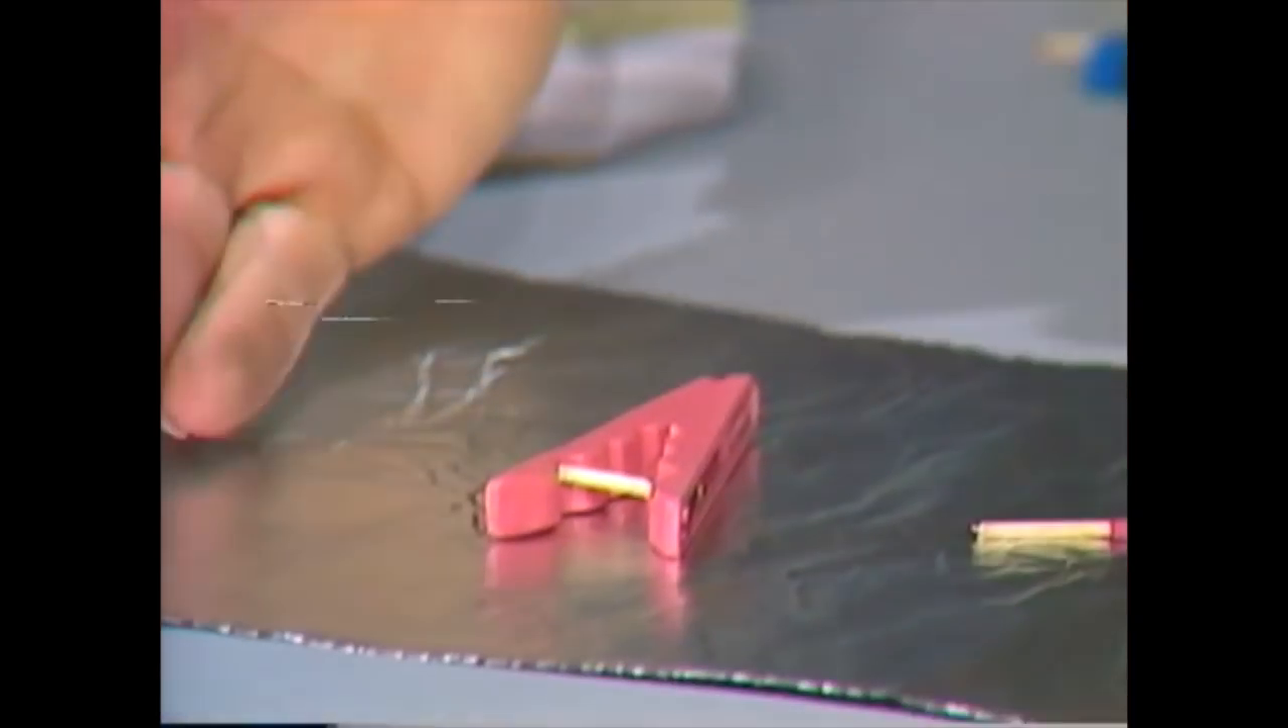Hold the jaws open, and then carefully wedge that little piece of matchstick between the jaws. There we are, and it's set.